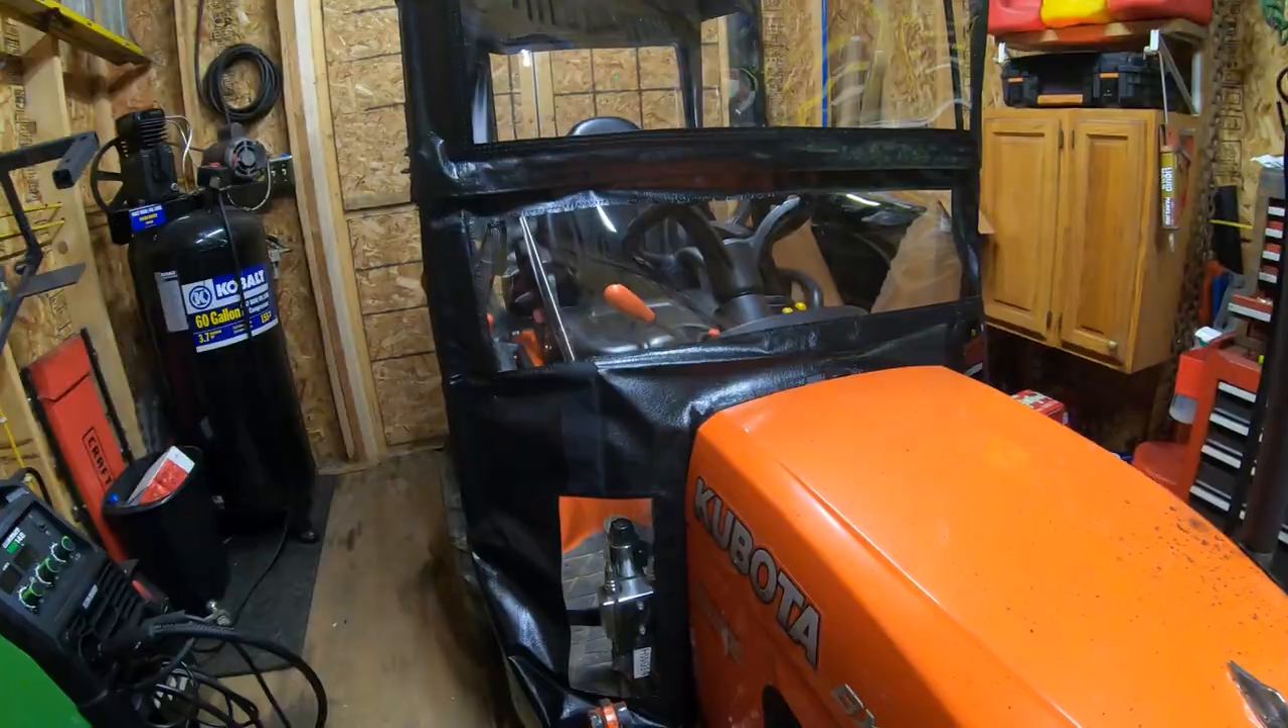All right guys well we got the whole front installed.